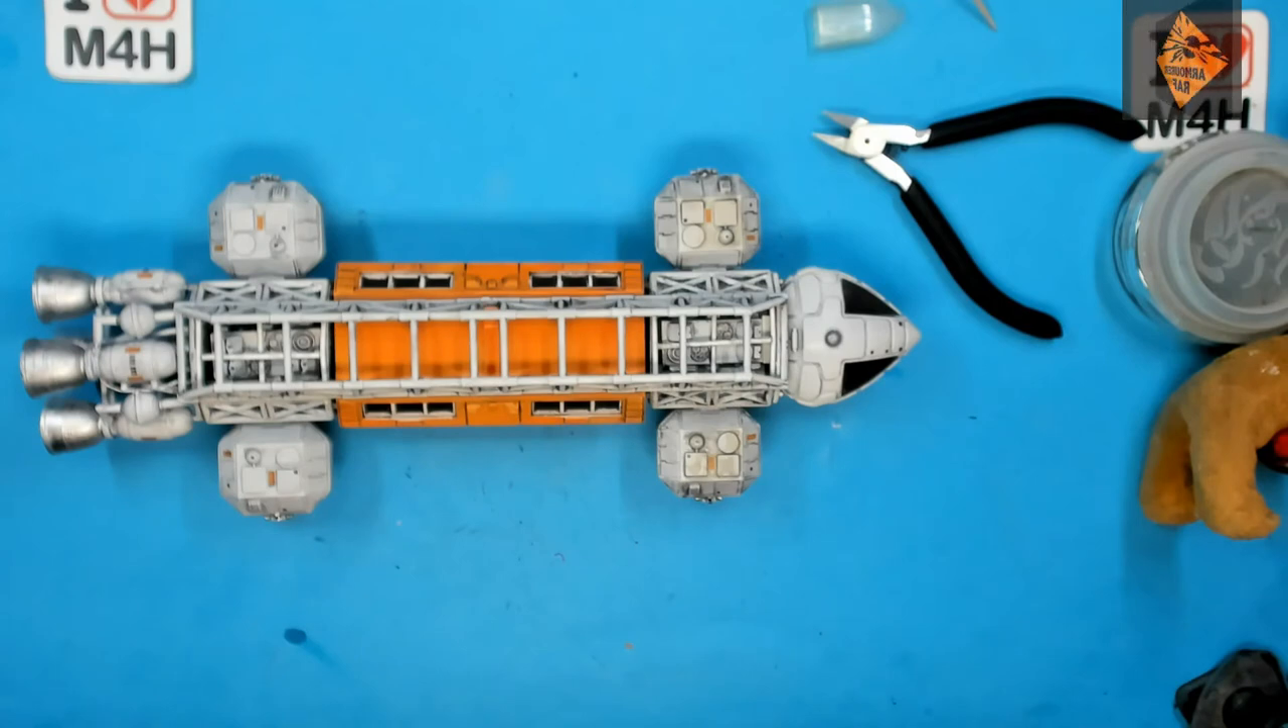There we have the Eagle One Transporter all glued and done.